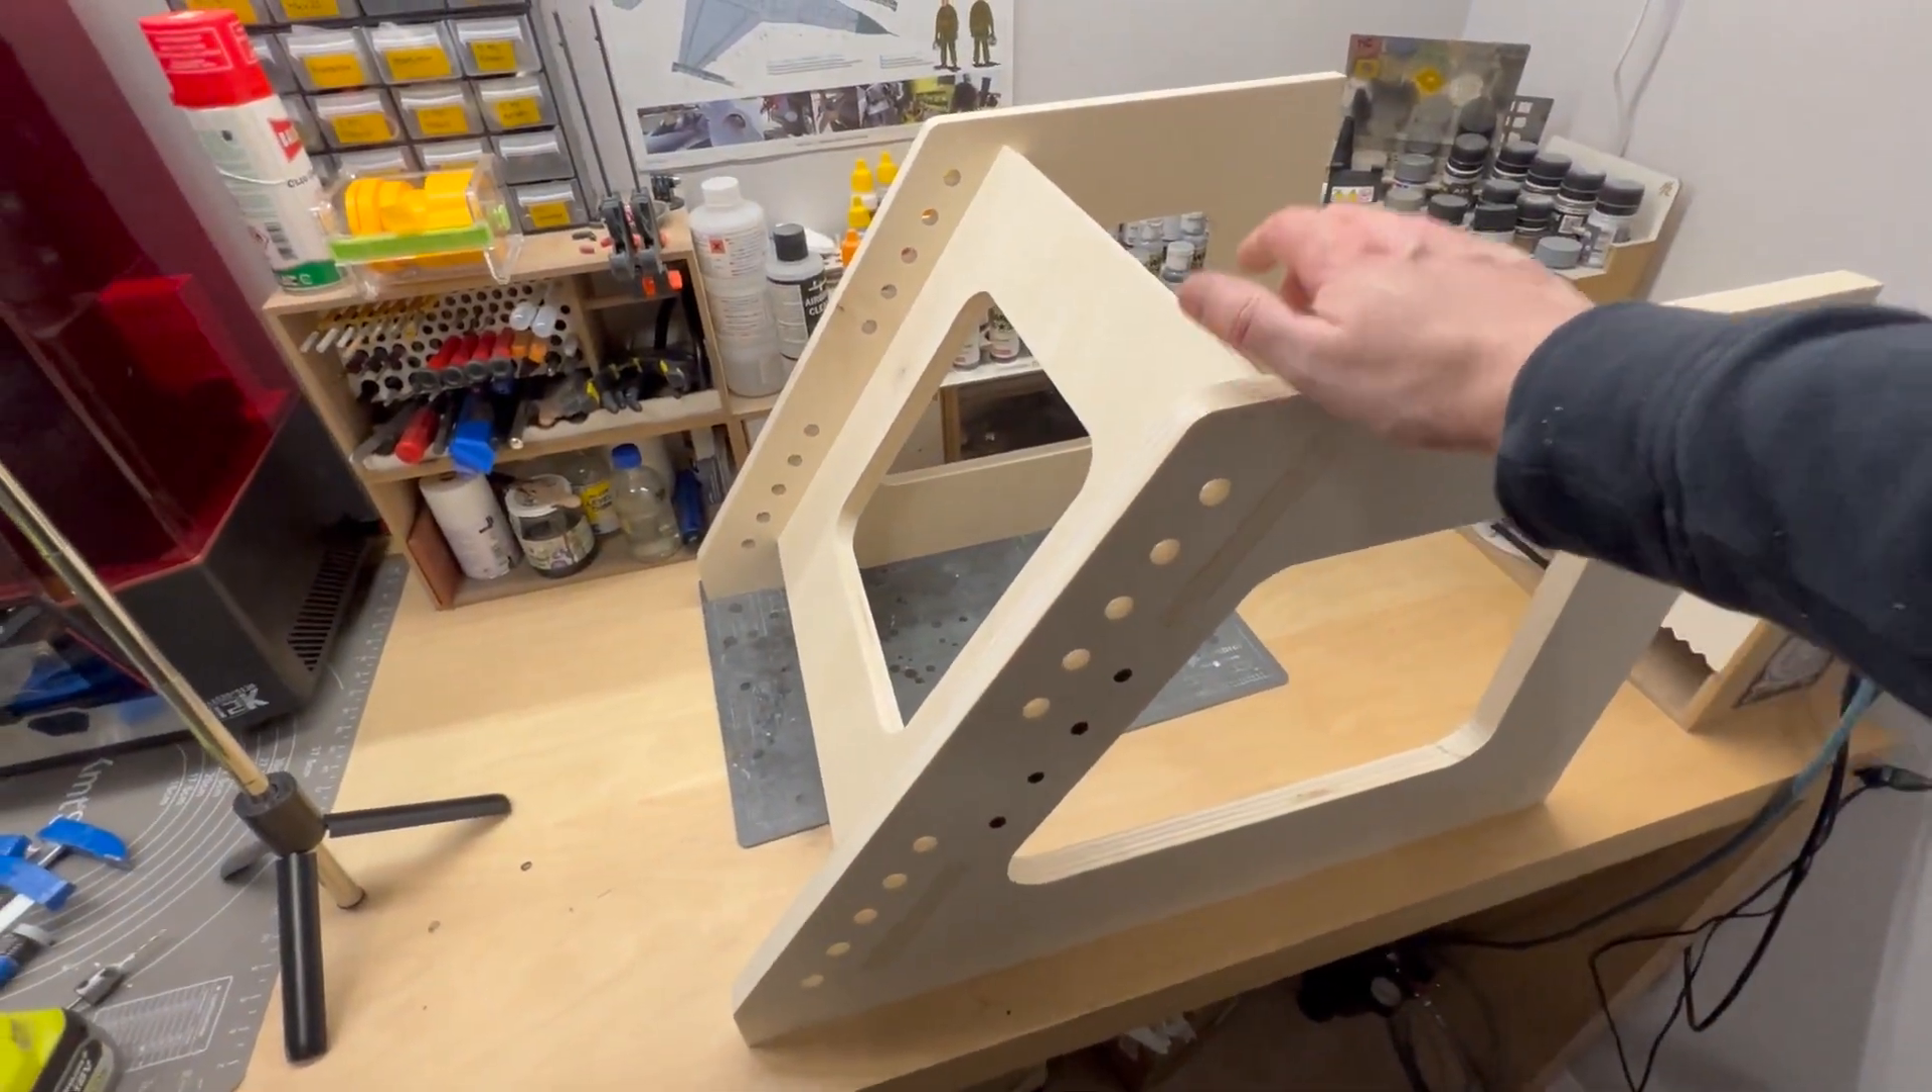The base is done. Nice and solid. It's super simple. Just three pieces.